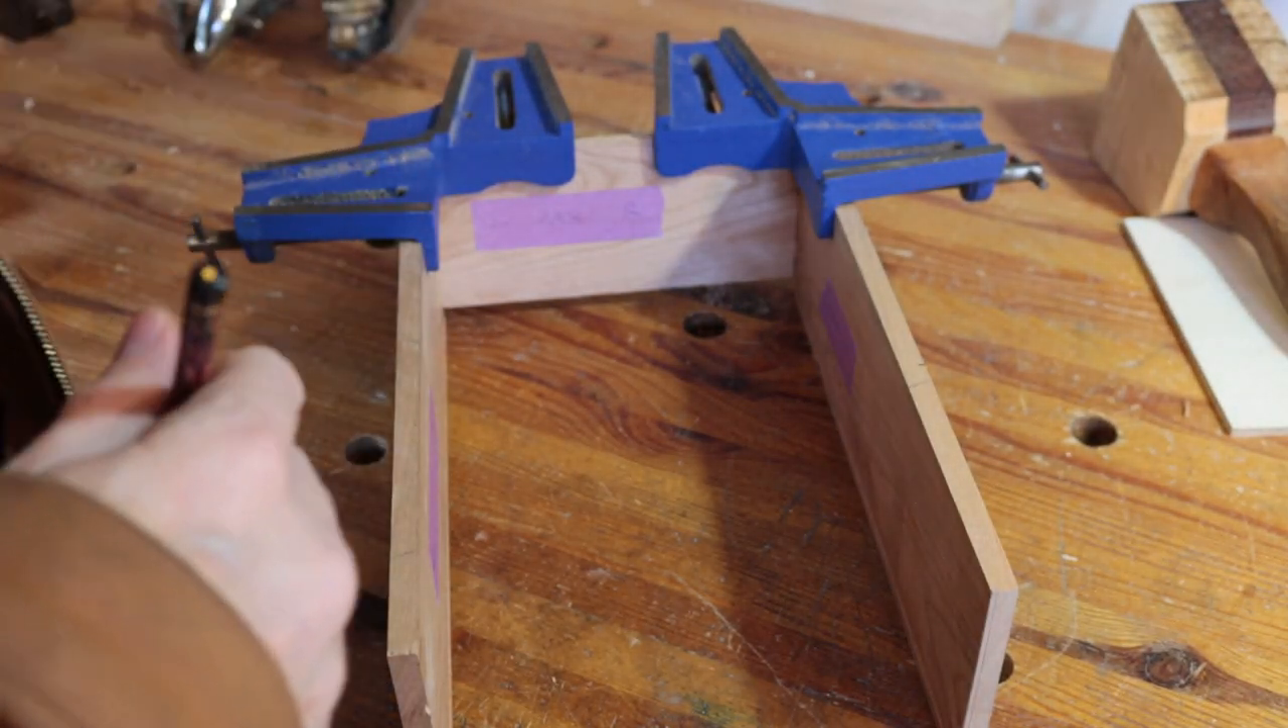I then put the back pieces into right angle clamps so that I'm assured that the back of the drawer is at a 90 degree angle.